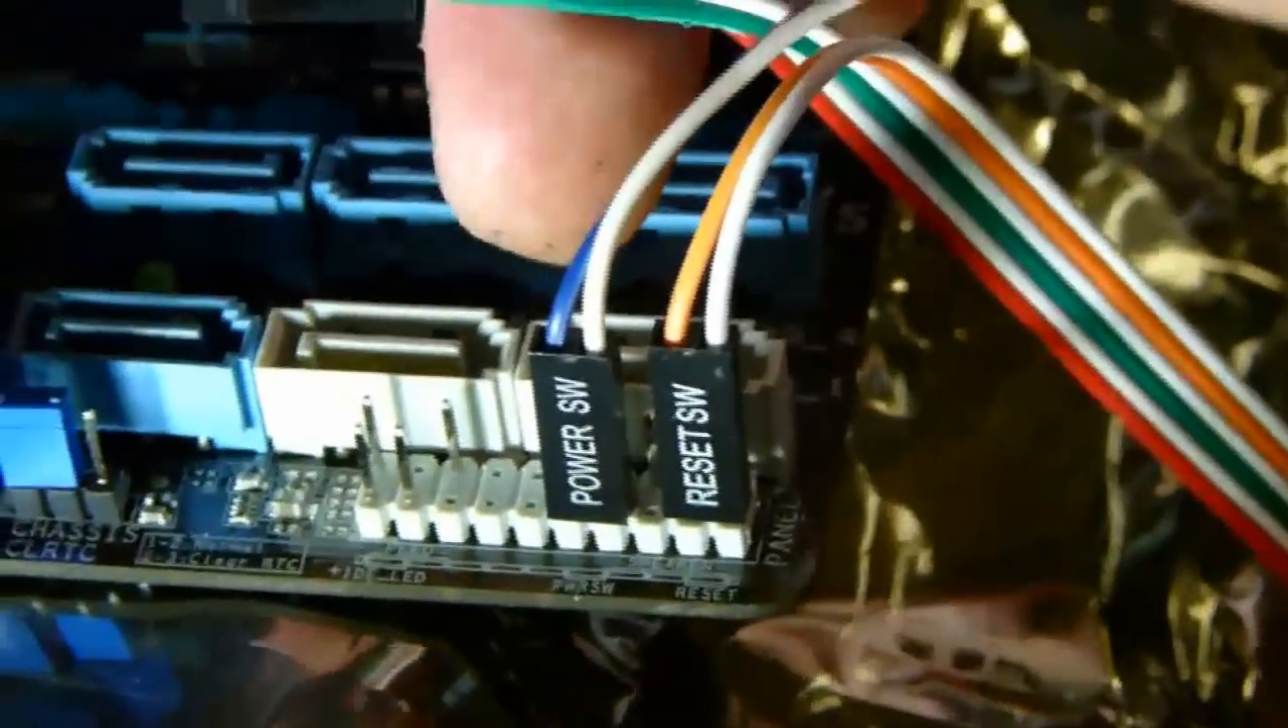So the orange one there is the positive and there's the power switch already plugged in.